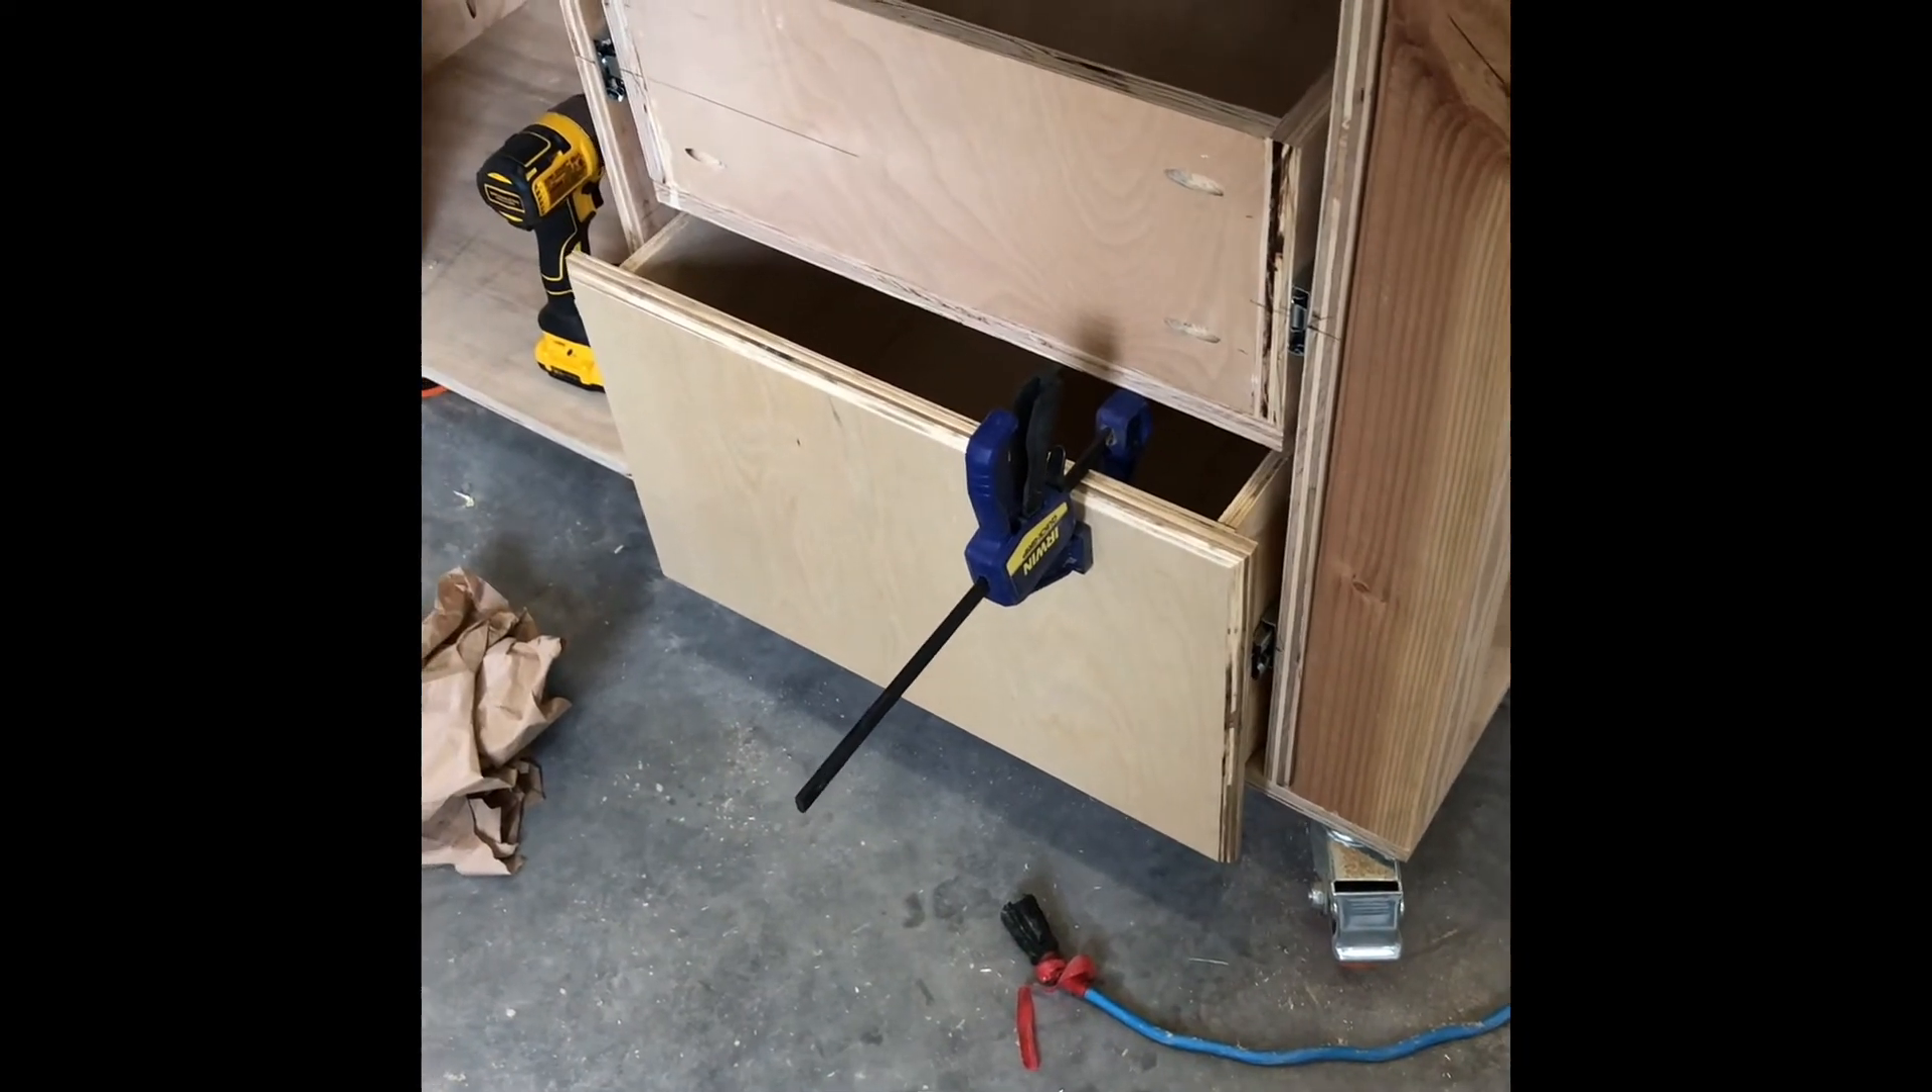So, the beast of a drawer is installed.